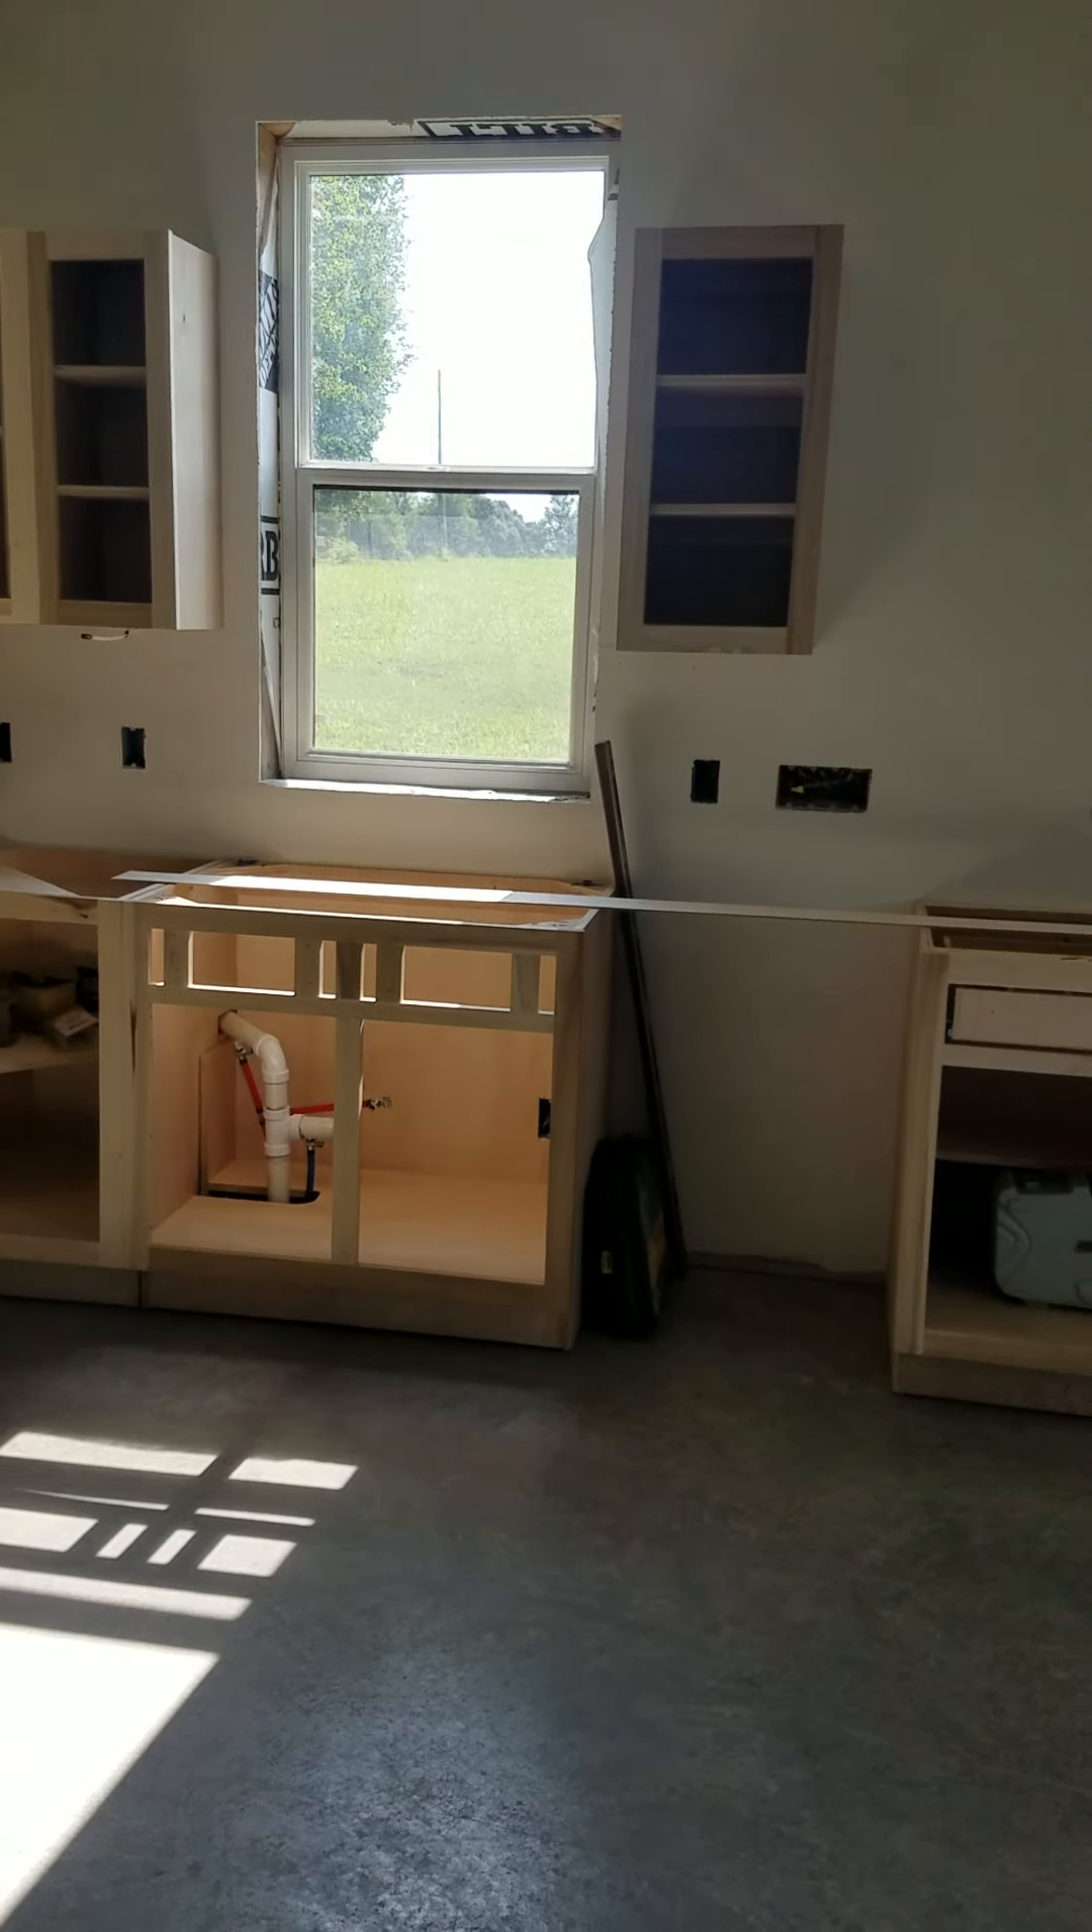You'll notice we've taken all the doors off.